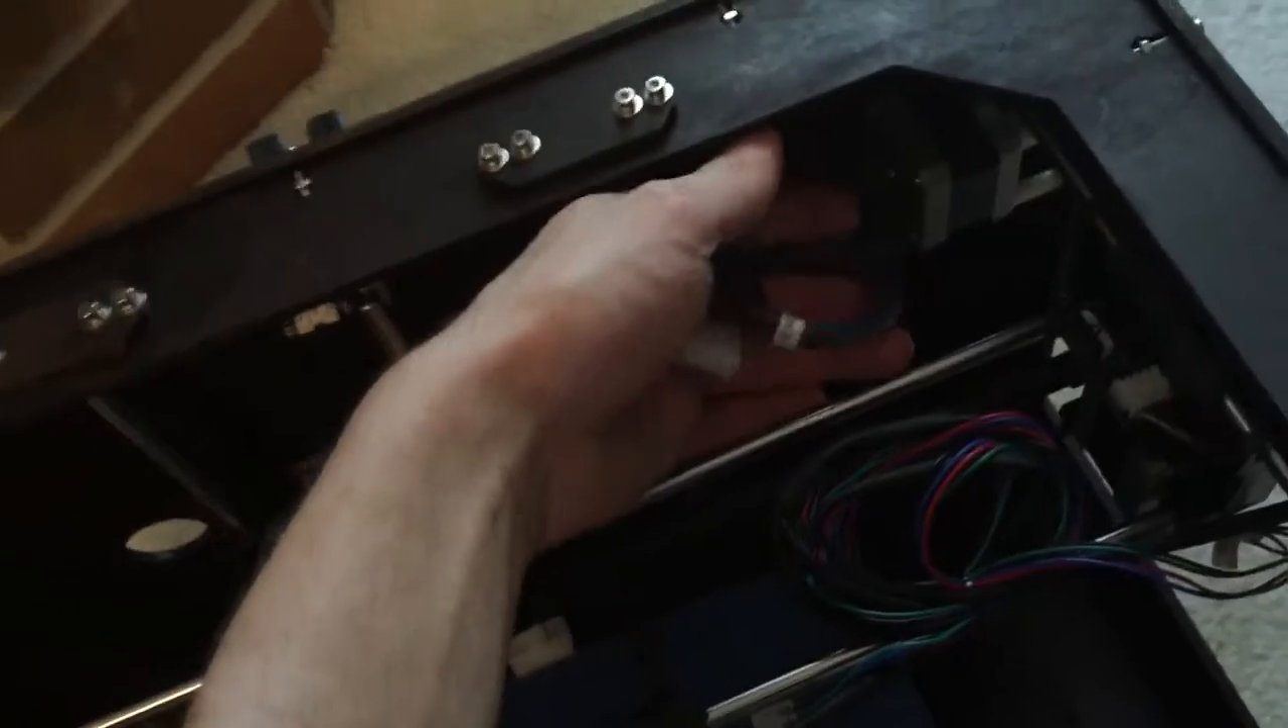None of the stuff is hooked up obviously, all the wires are still loose.